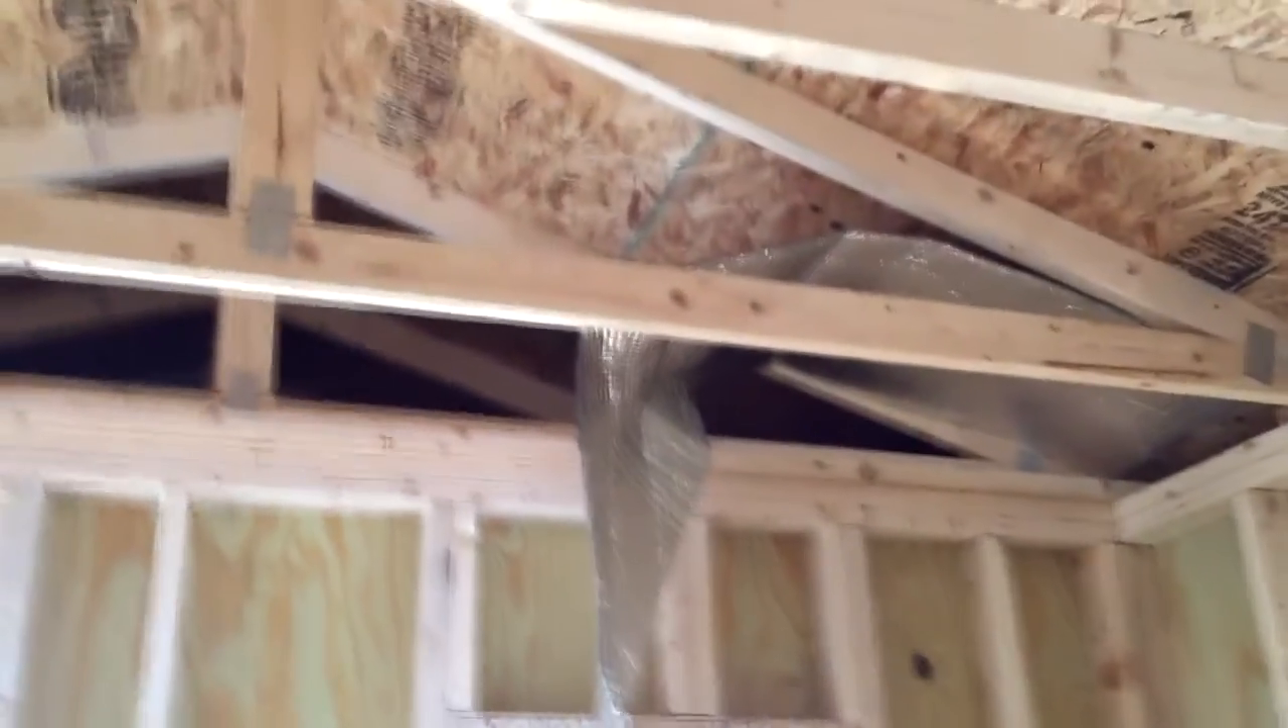I don't want to, I can't do the walls yet because we still got to run the wiring and put on the other insulation.